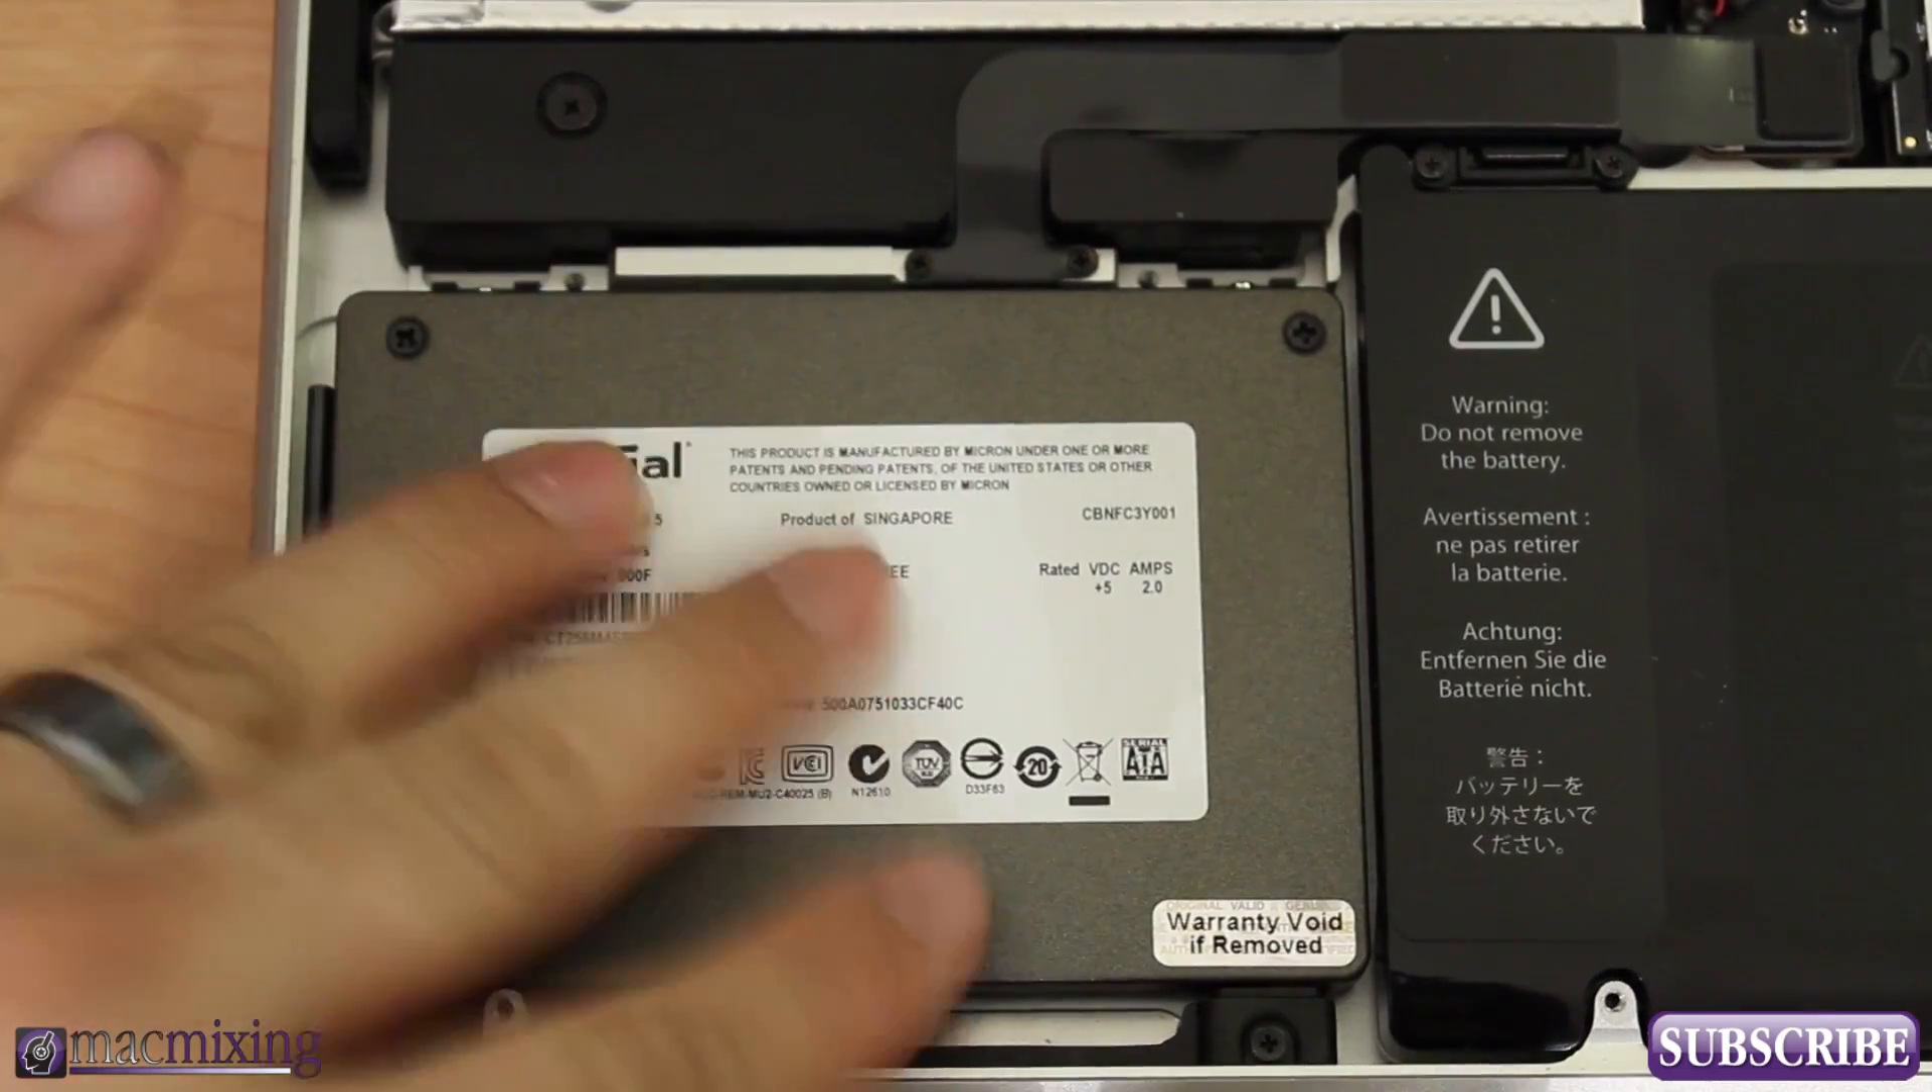So now we have the solid state drive in there.